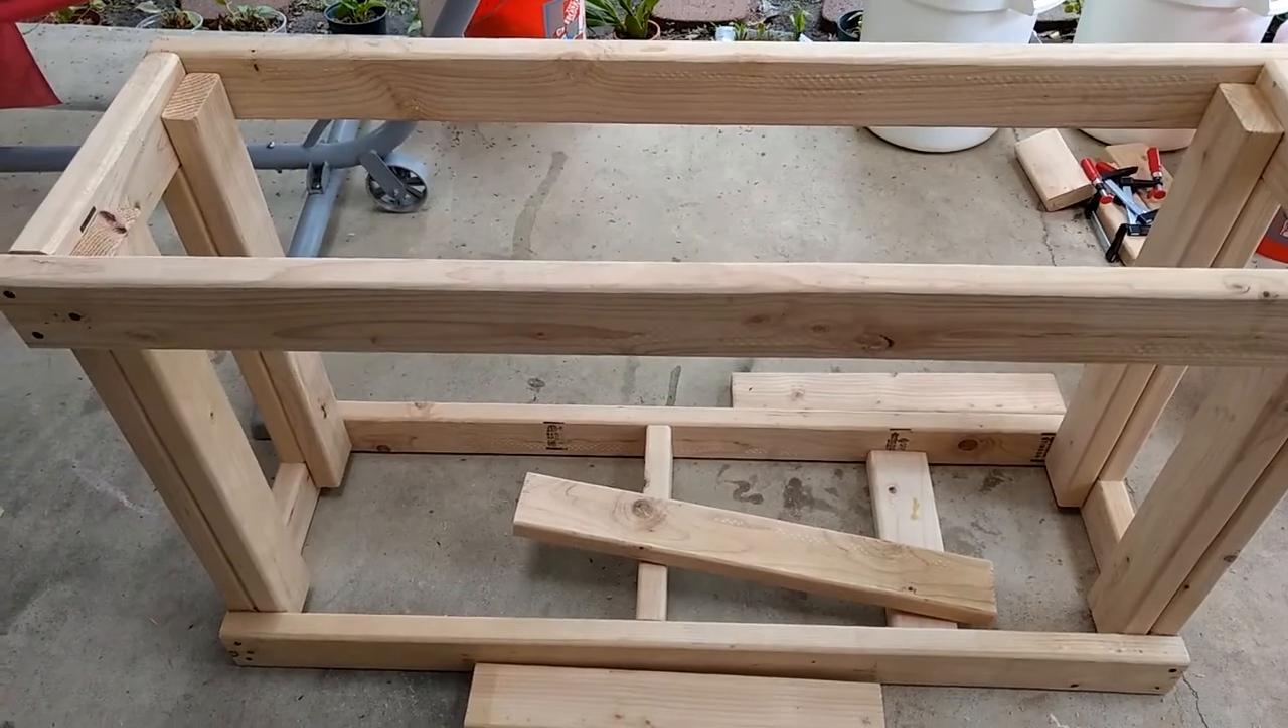This is the aquarium stand I have started on it's still work in progress as you can see it's not completely finished I got basically the frame finished and I'm still going to fill it in with some other wood that I still need to attach.